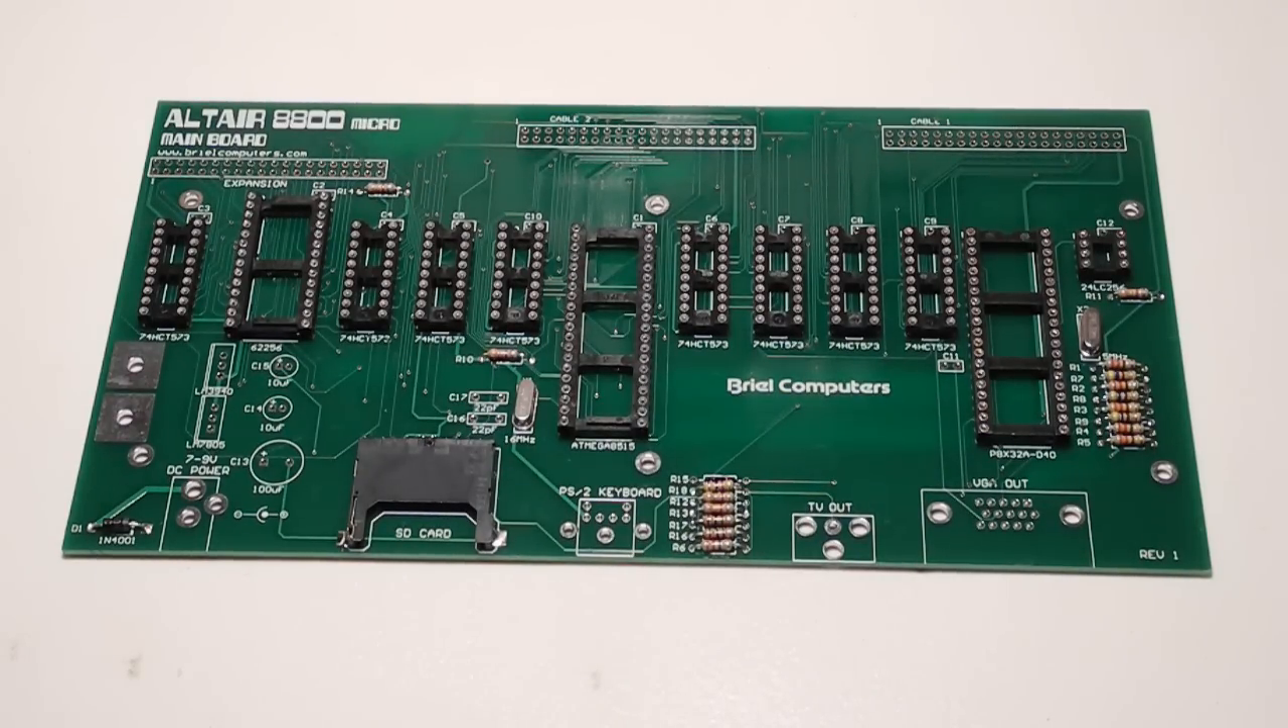Okay, we've got all the IC sockets installed now.